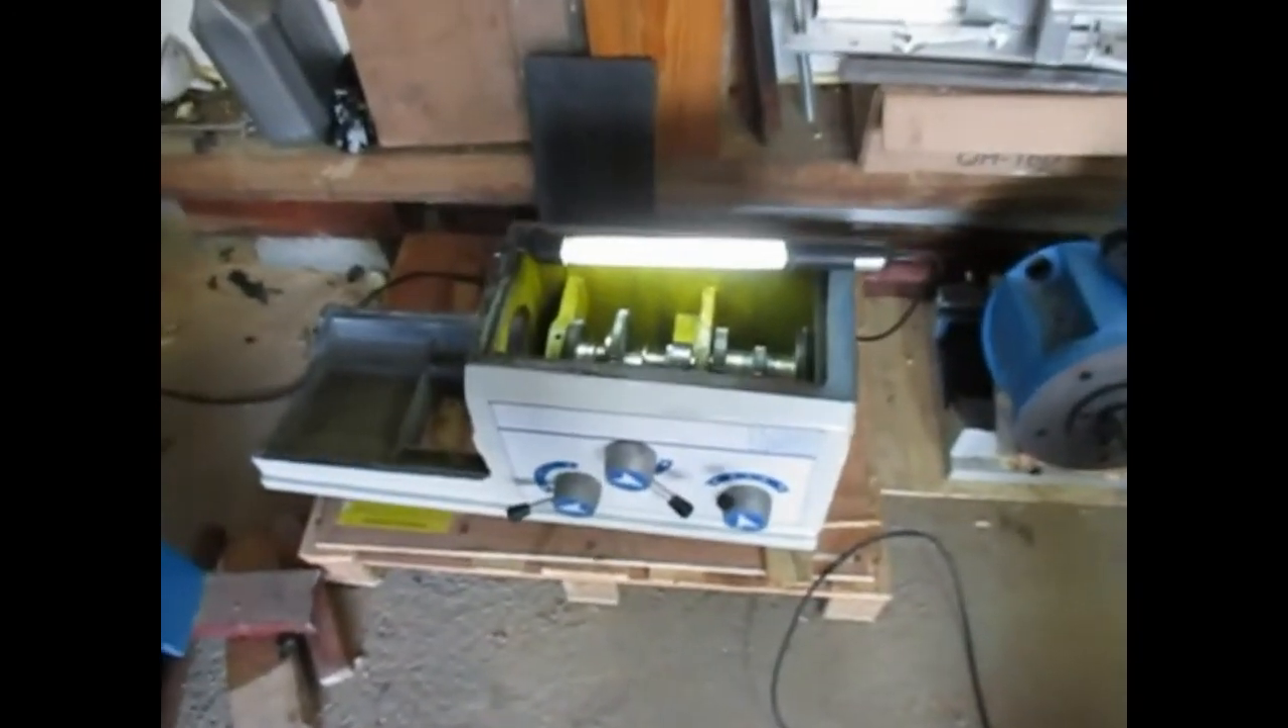Now we can look at the overarm gearbox I've taken the top off and put a light there.